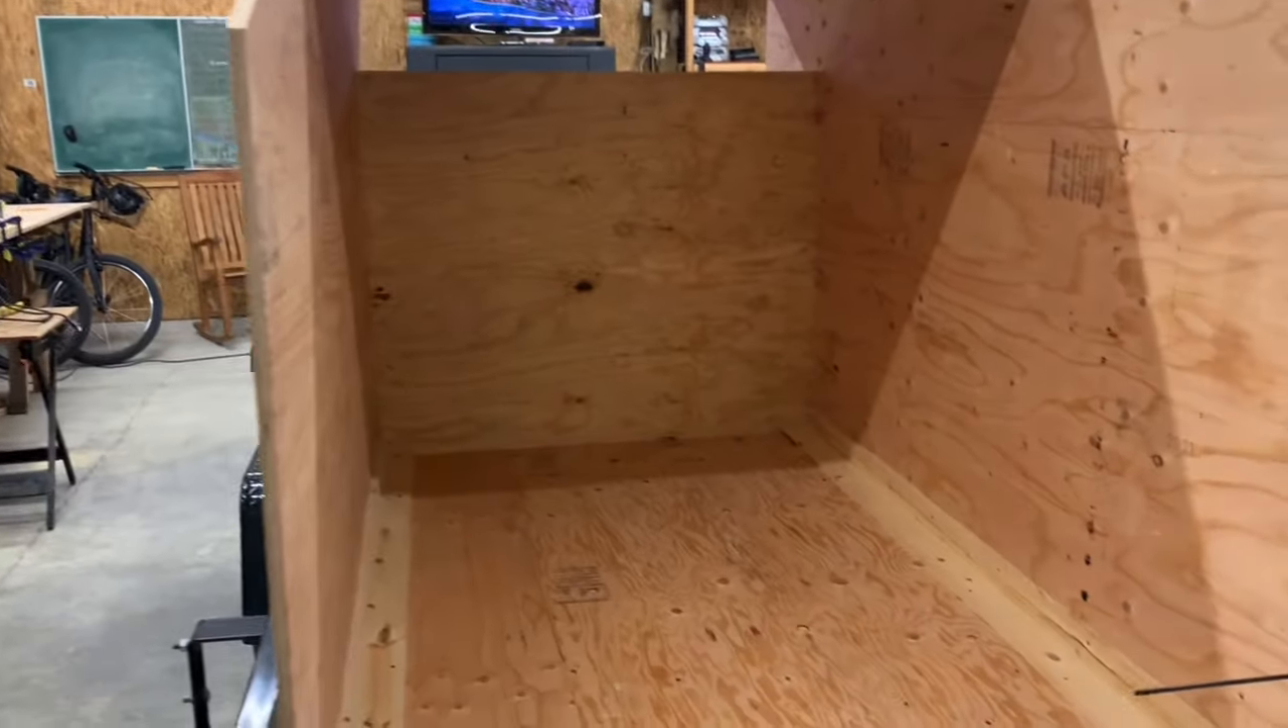I don't quite have the front panel on or the top.